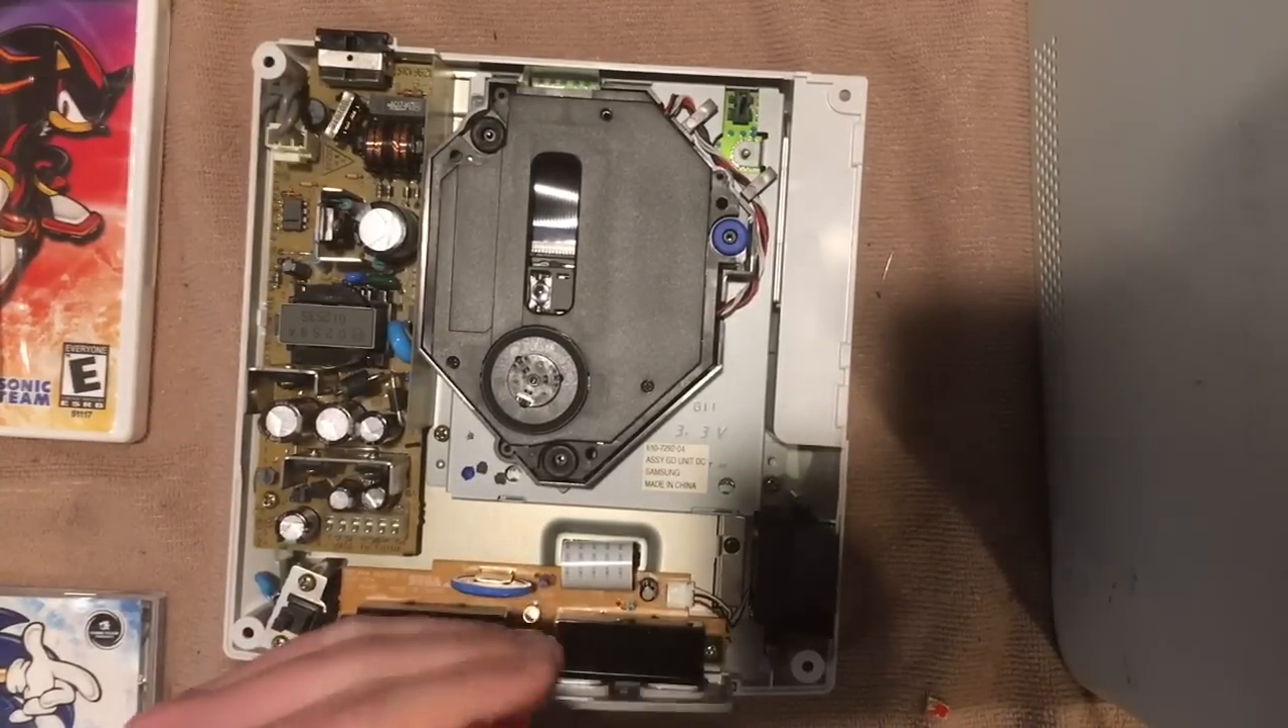All the internals have been reassembled.